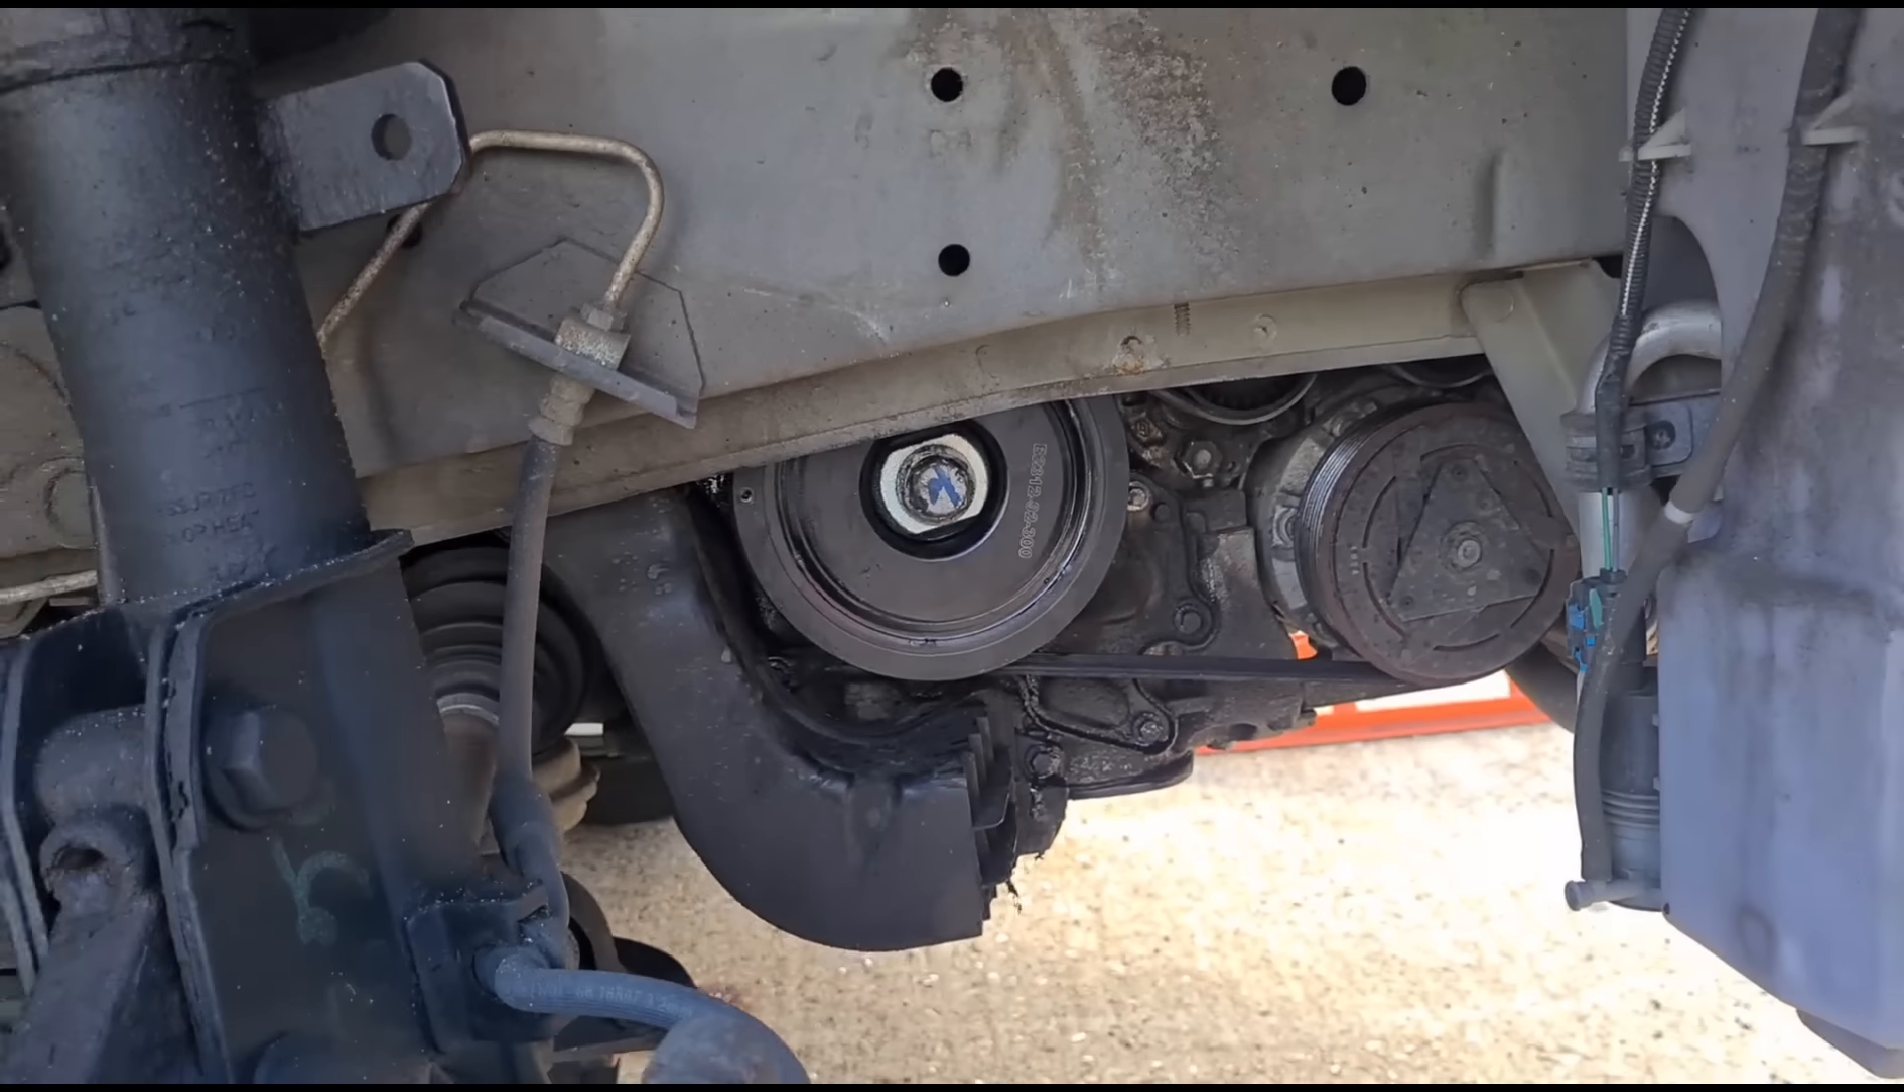Okay, that's the new pulley all fitted on.